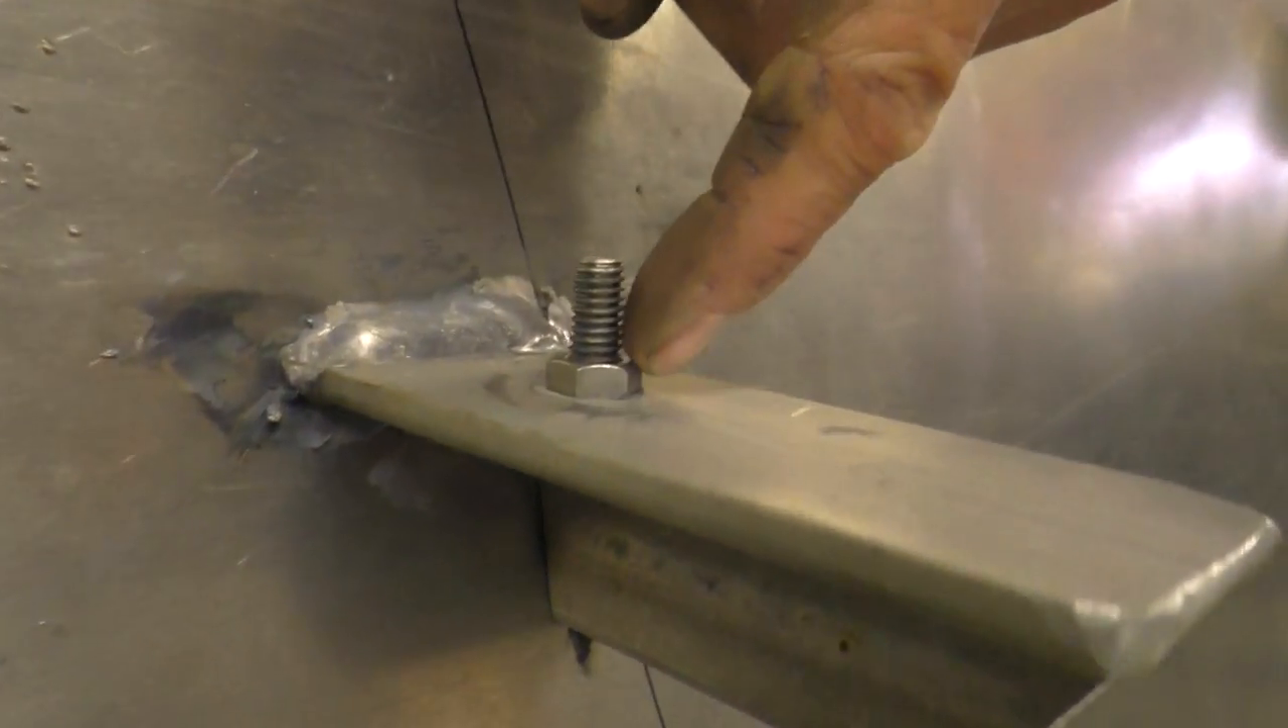You see the way we did our studs to hold down the deck. It's just a bolt run through with a lock nut.